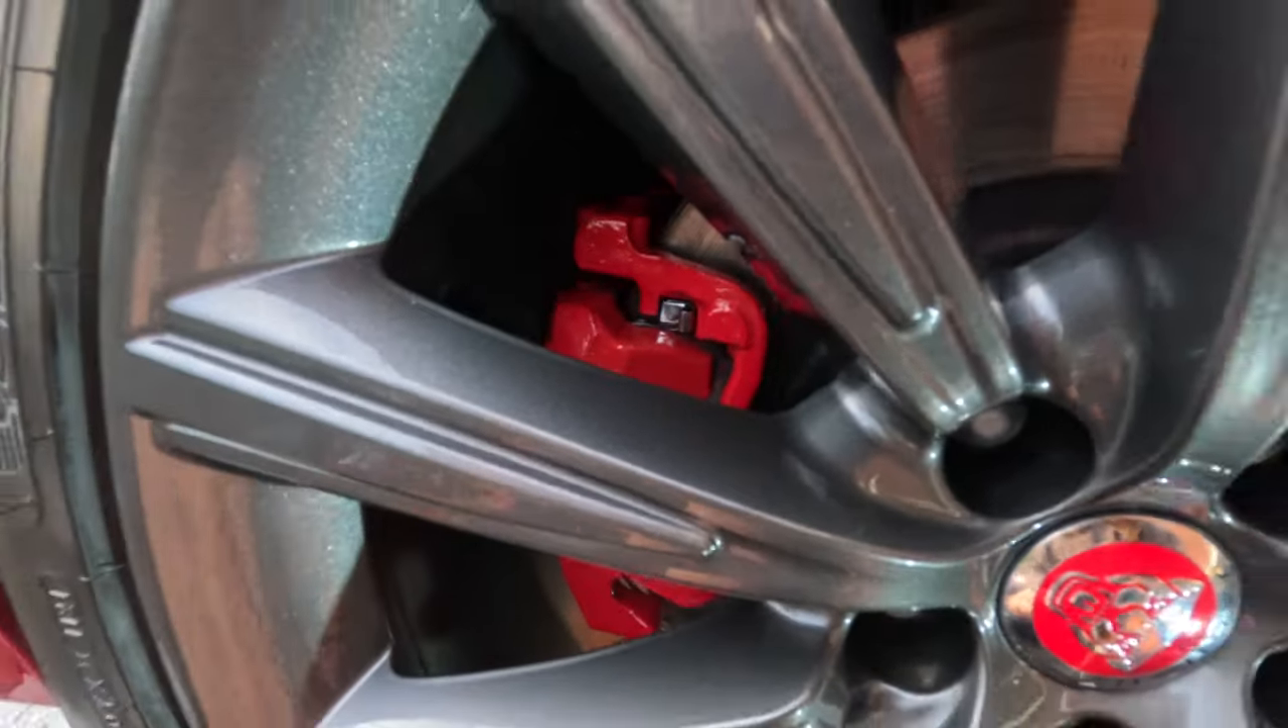Okay so I've got this wheel back on now, I did decide to touch up the caliper because I couldn't really leave like that, it only took five minutes.